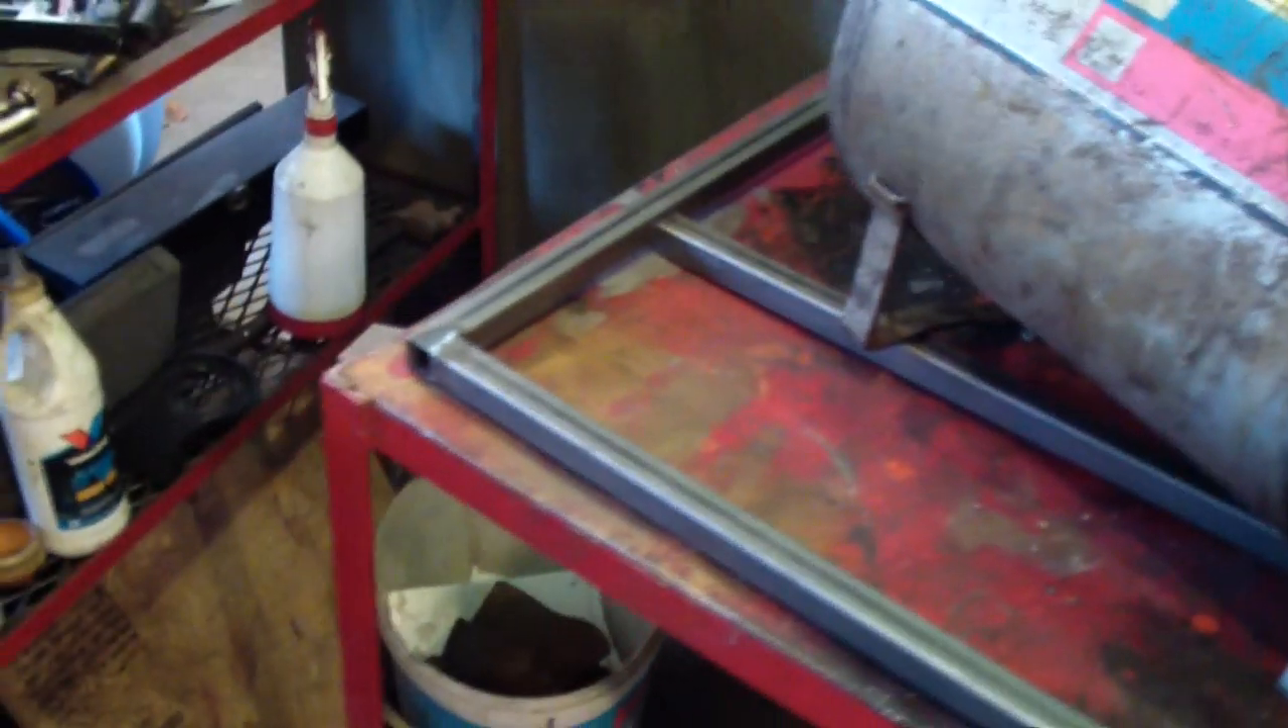And I also started the frame, as you can see underneath.